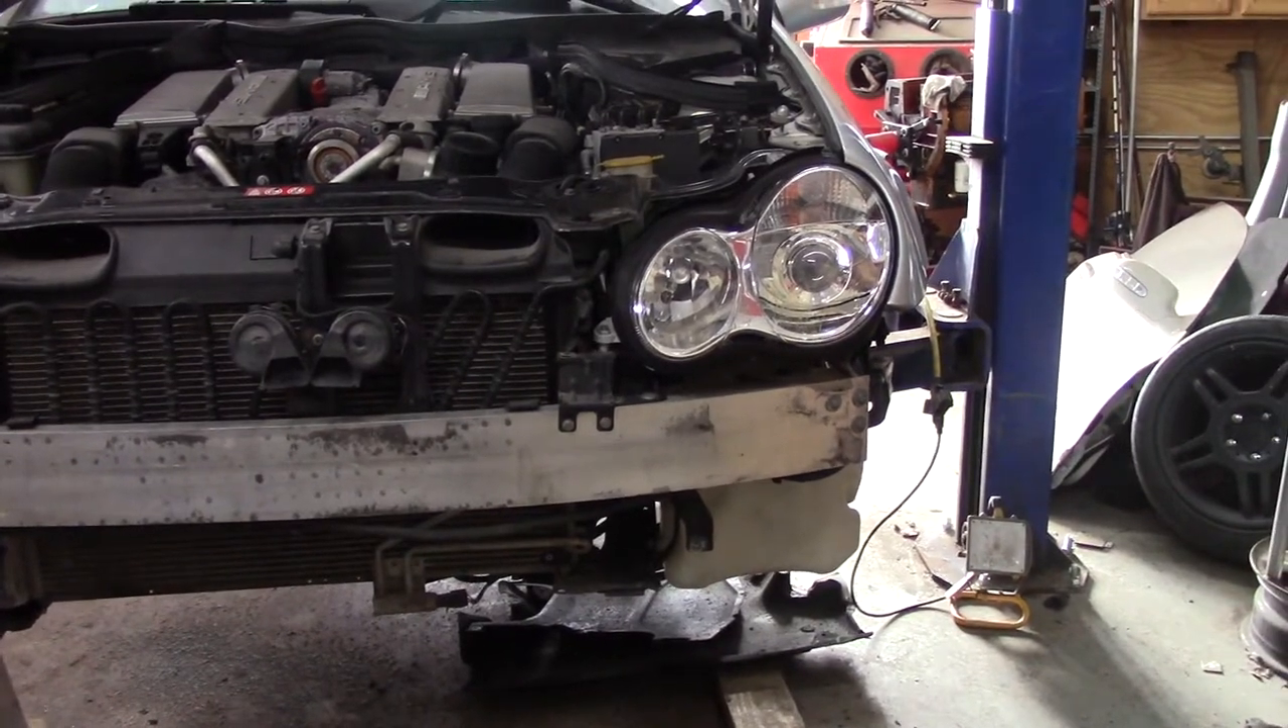C32 got some headlights crammed into her.